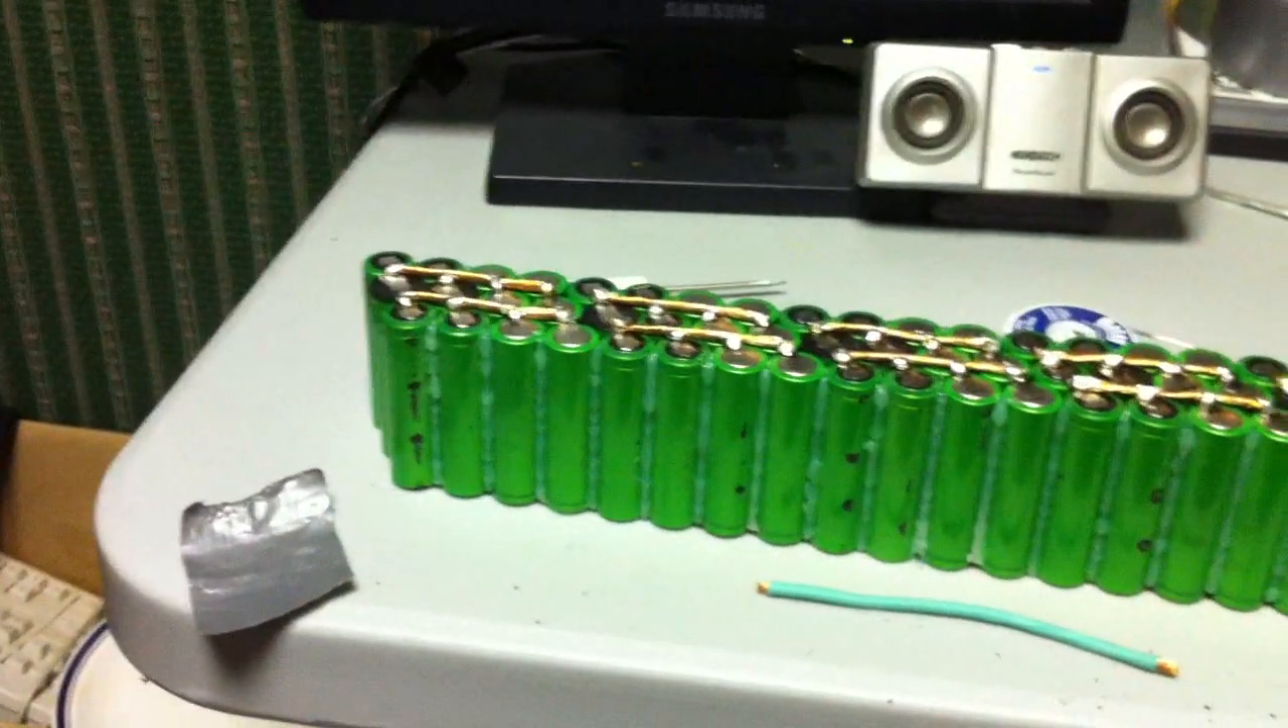I got this half of the battery complete. Now time to flip it over and get the other half done.